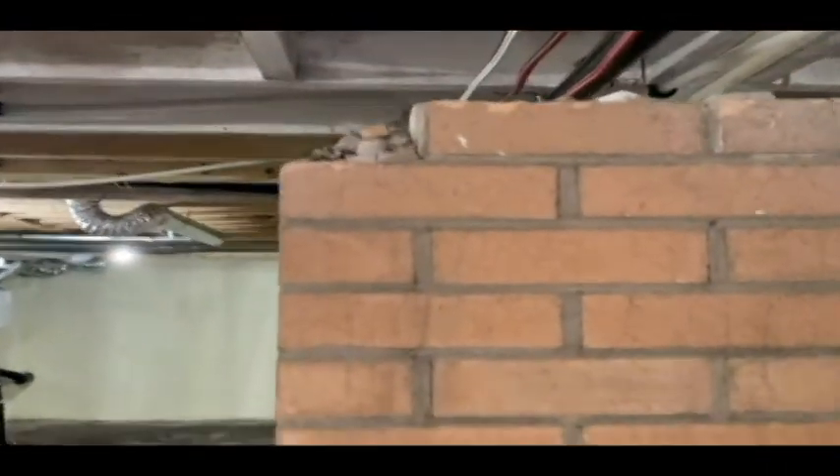I still got to get rid of this chimney here.